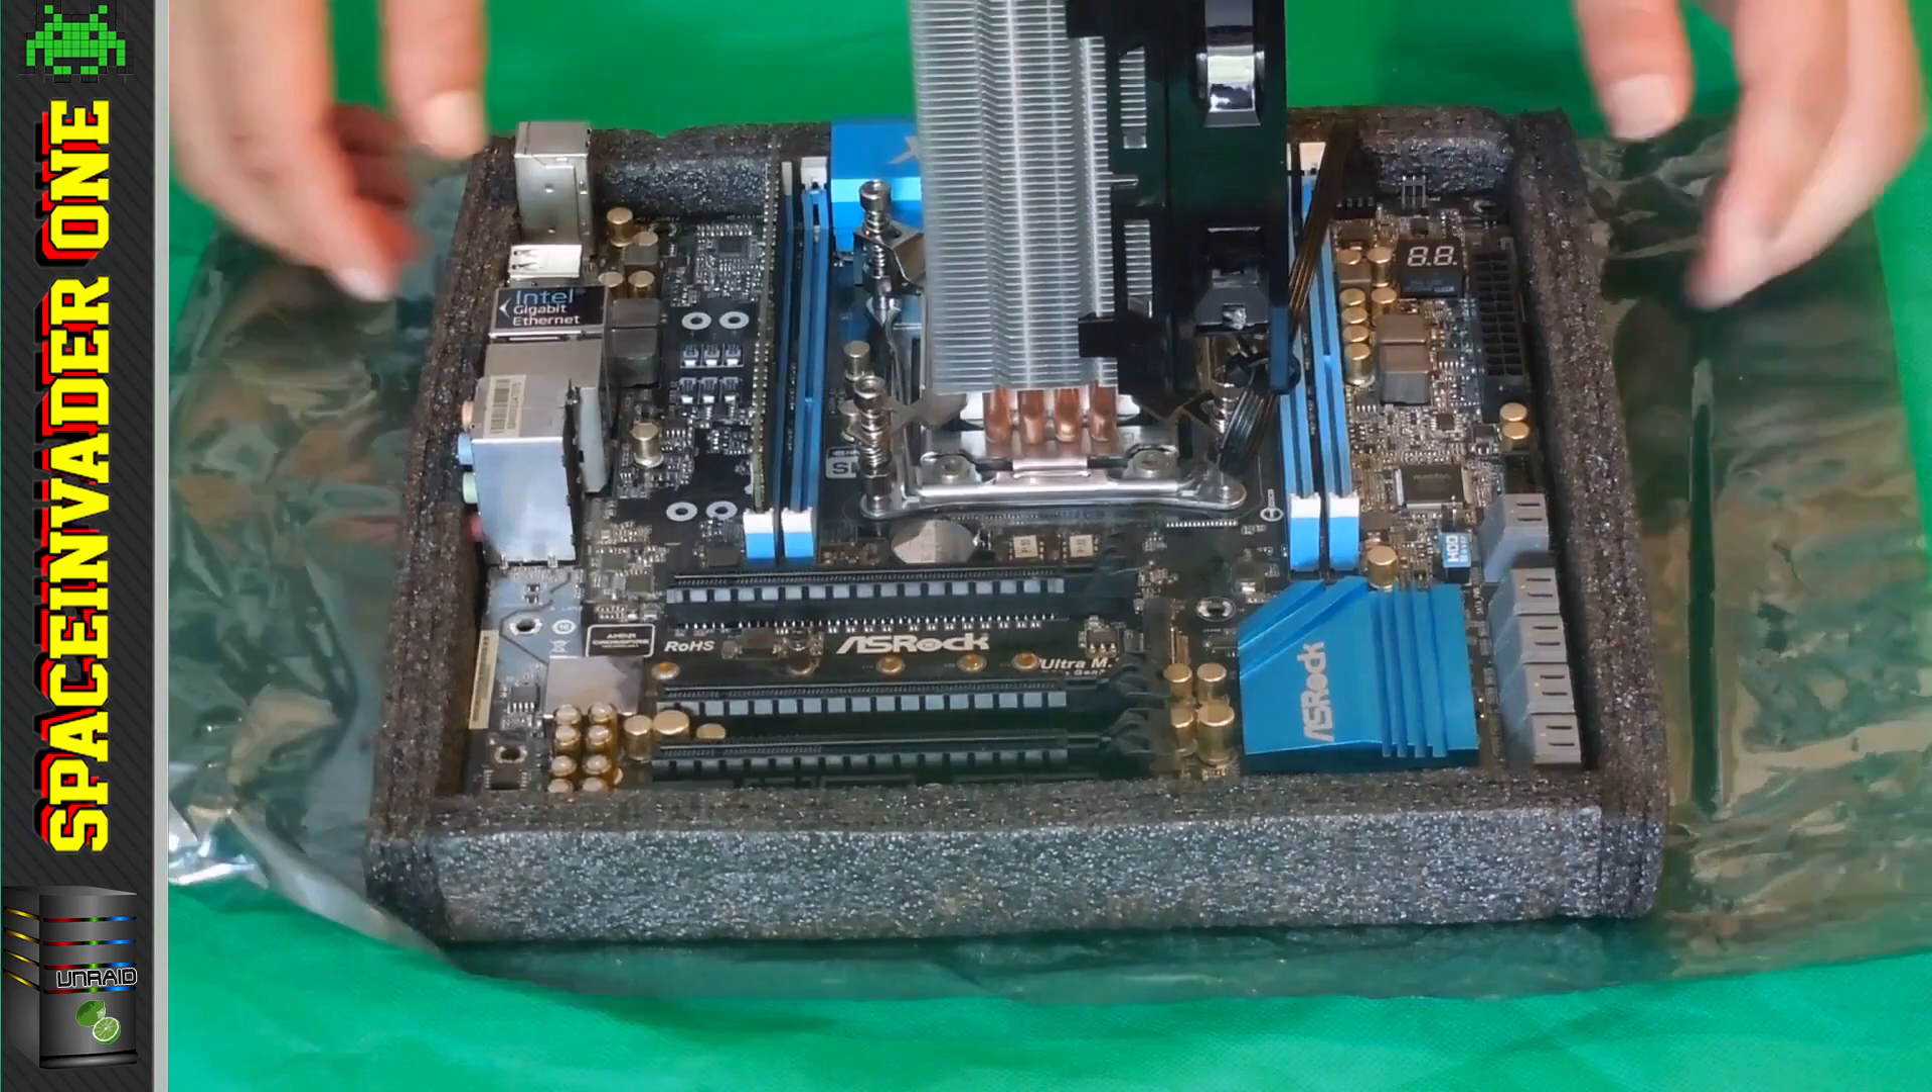So the heatsink and fan are on now, so I'm going to give it a test out now.